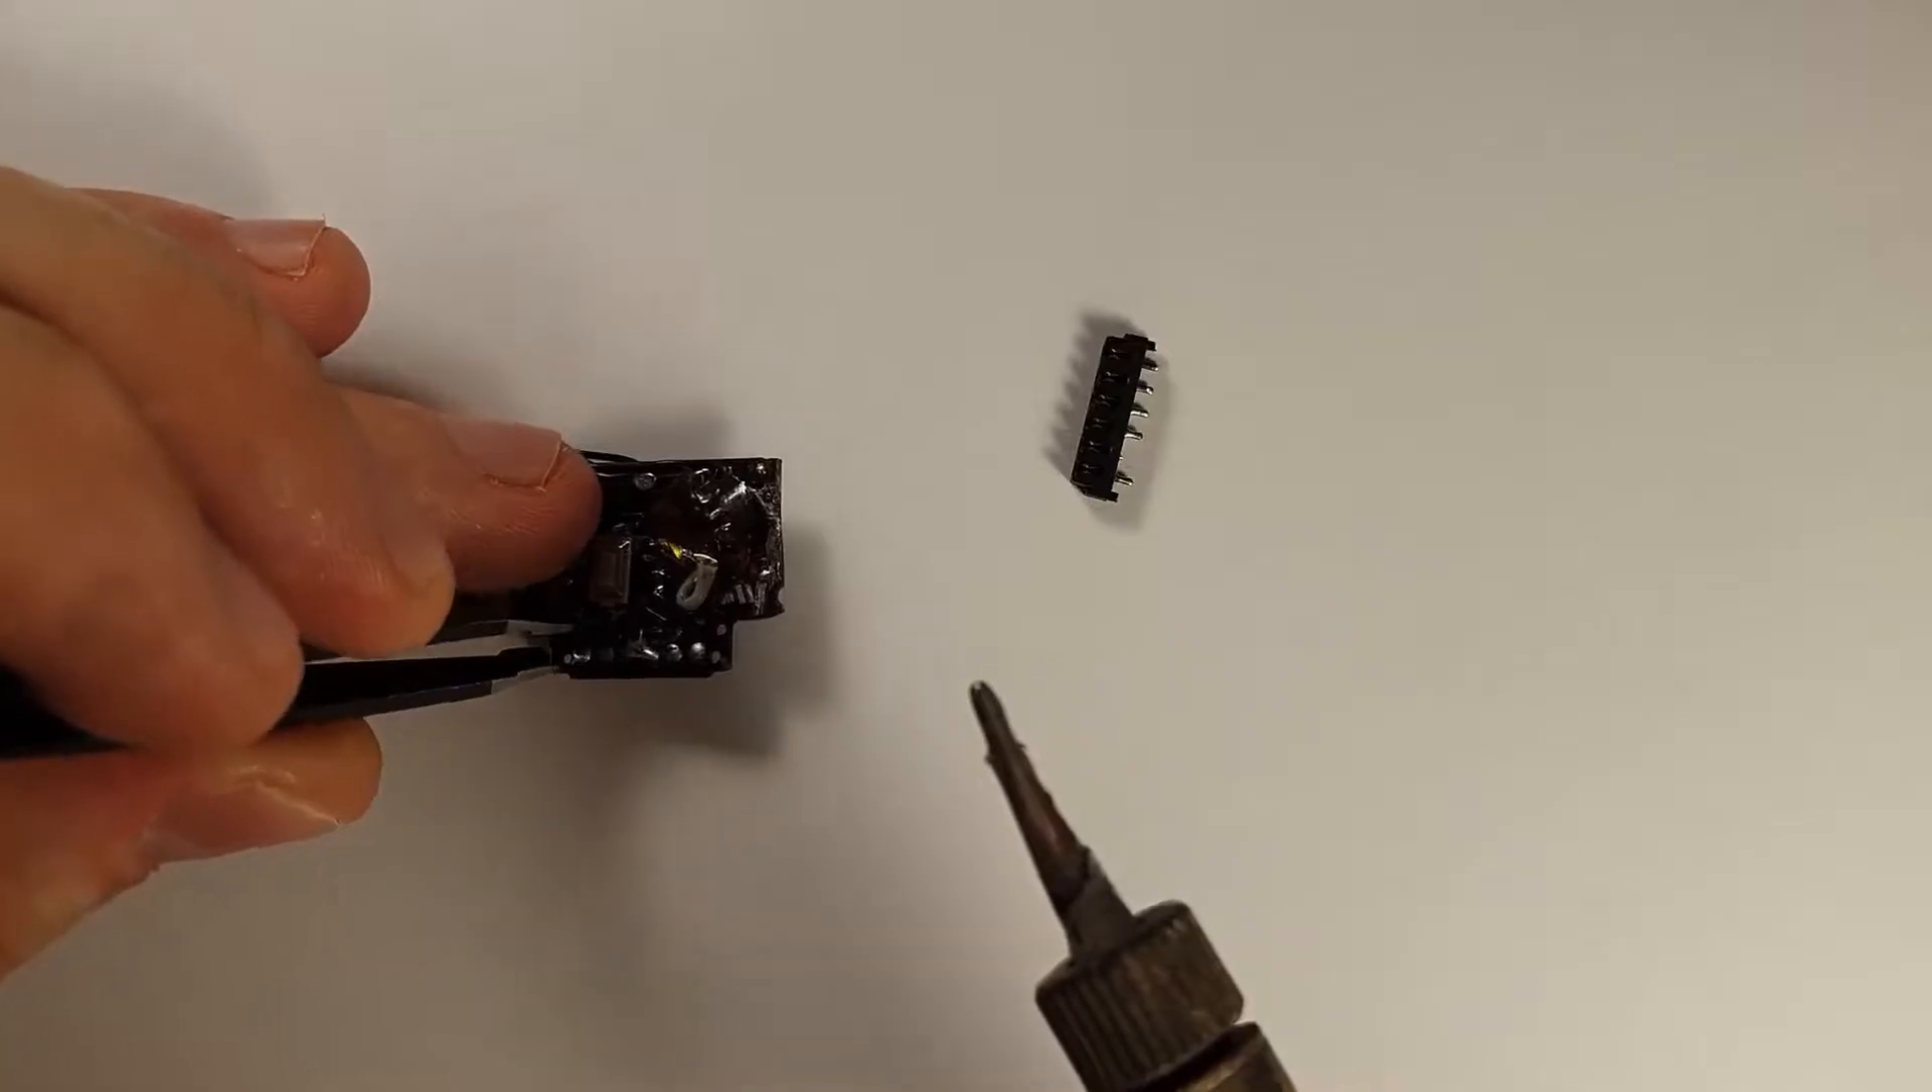So as you see, I removed the original connector from the PCB, I will need it later.